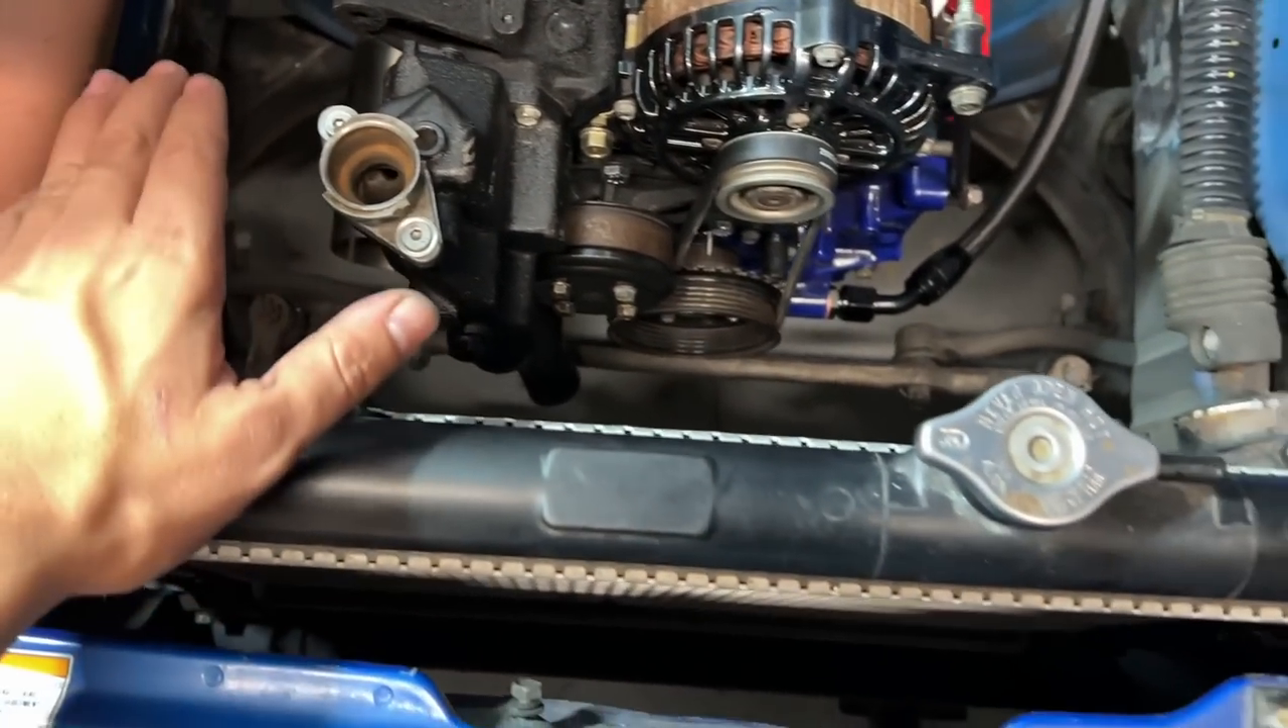Got the alternator on there. Got the water pump housing on.